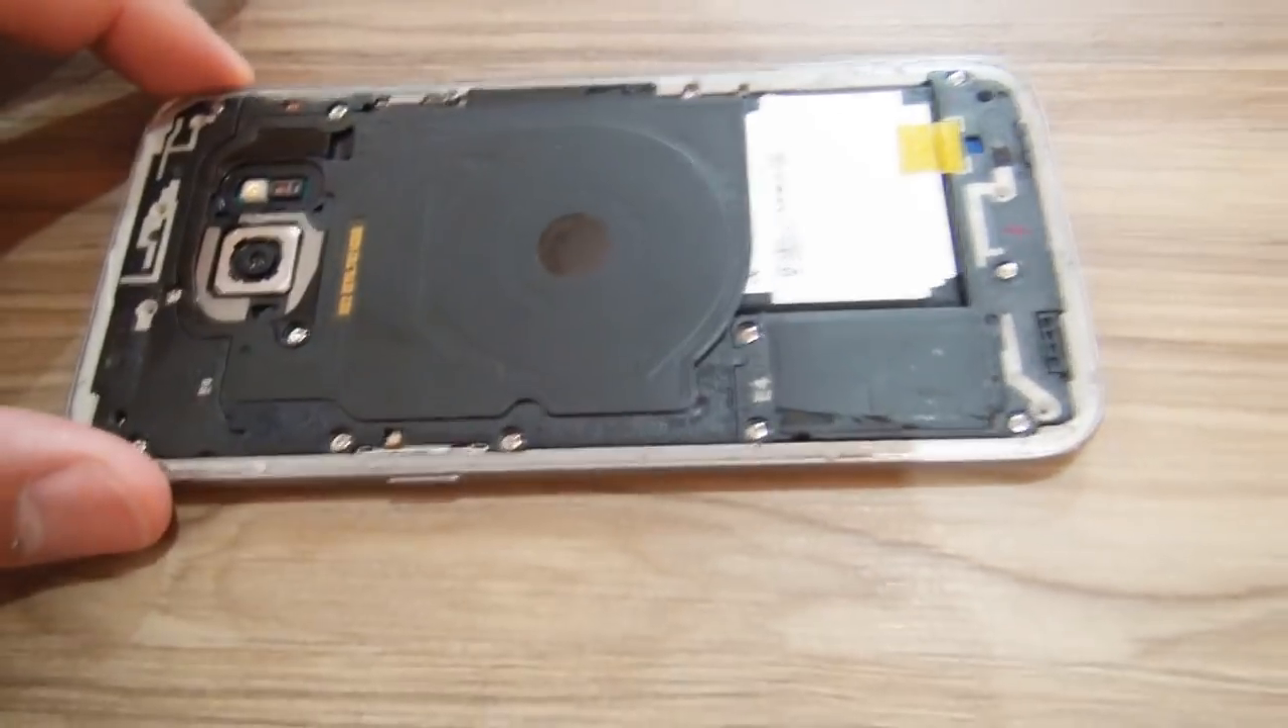A blindagem está colocada no lugar.